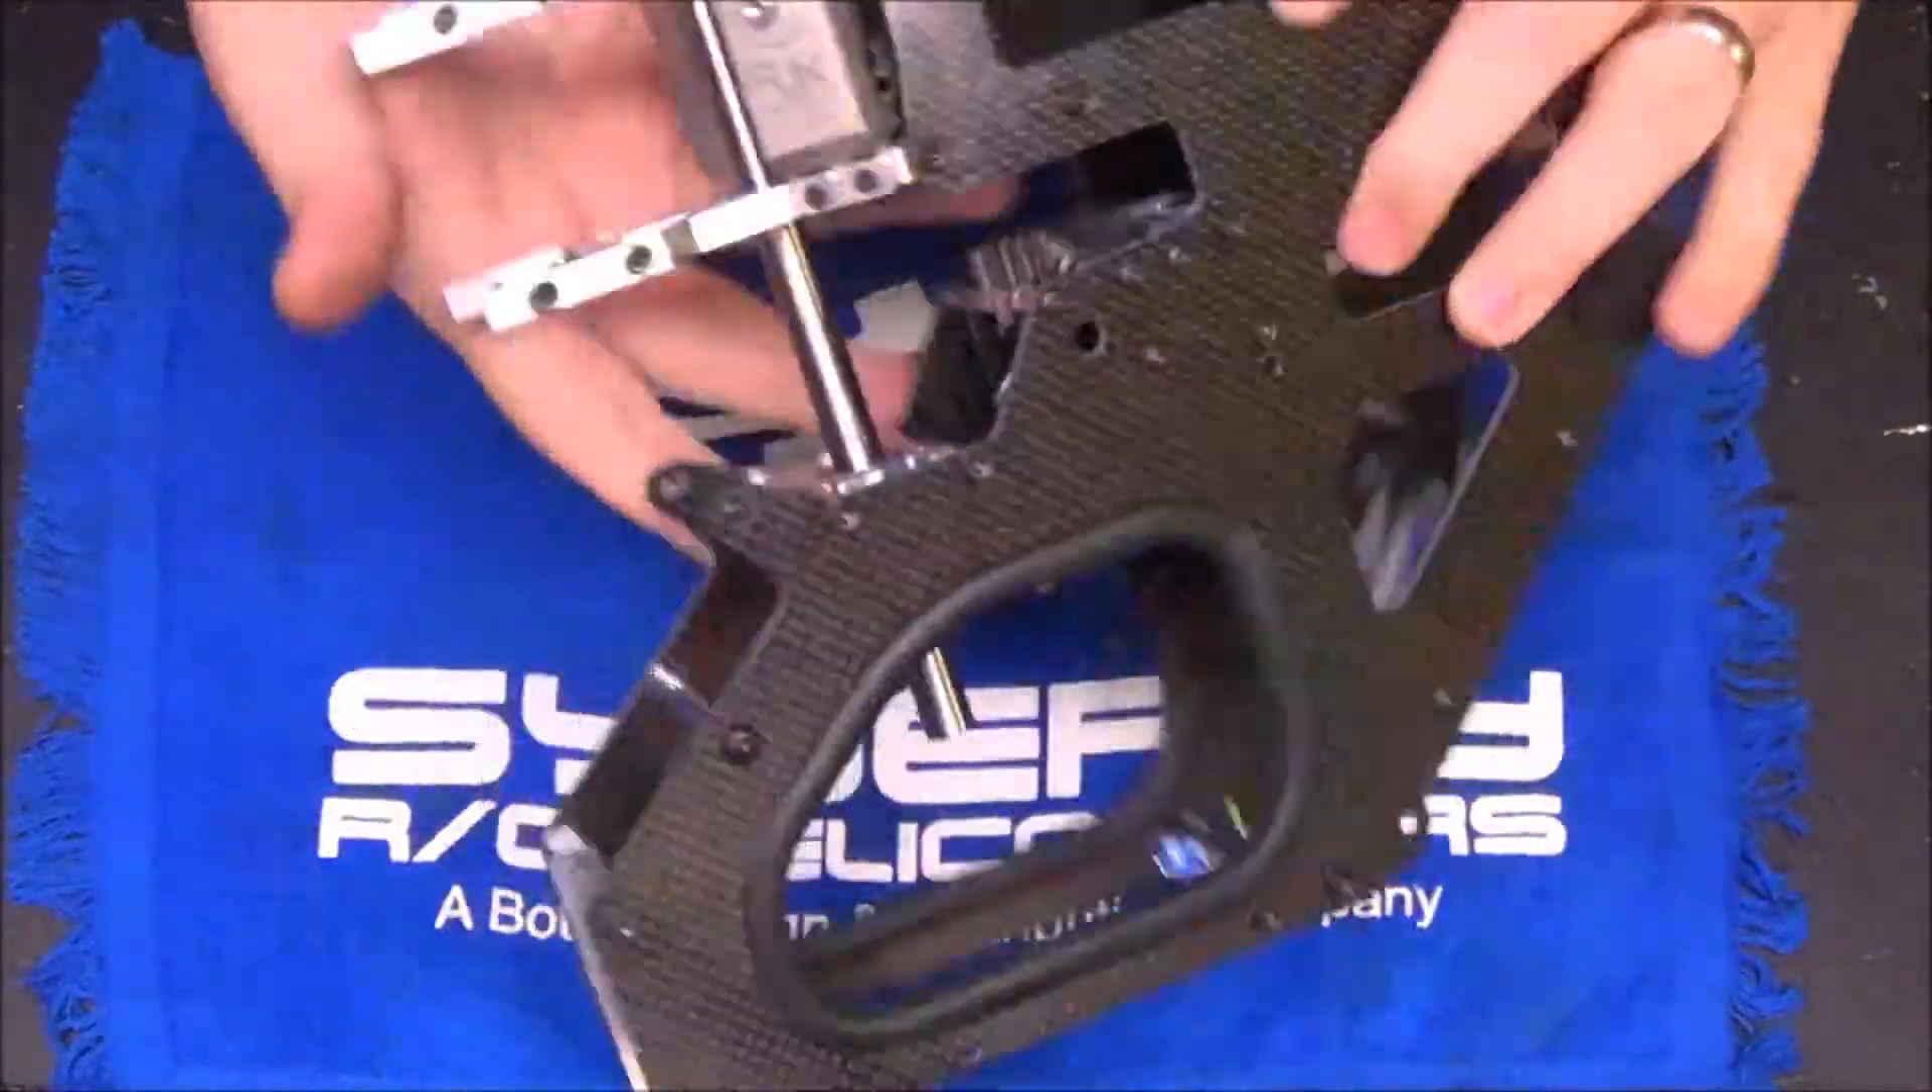You're going to notice i've got the main shaft in here.